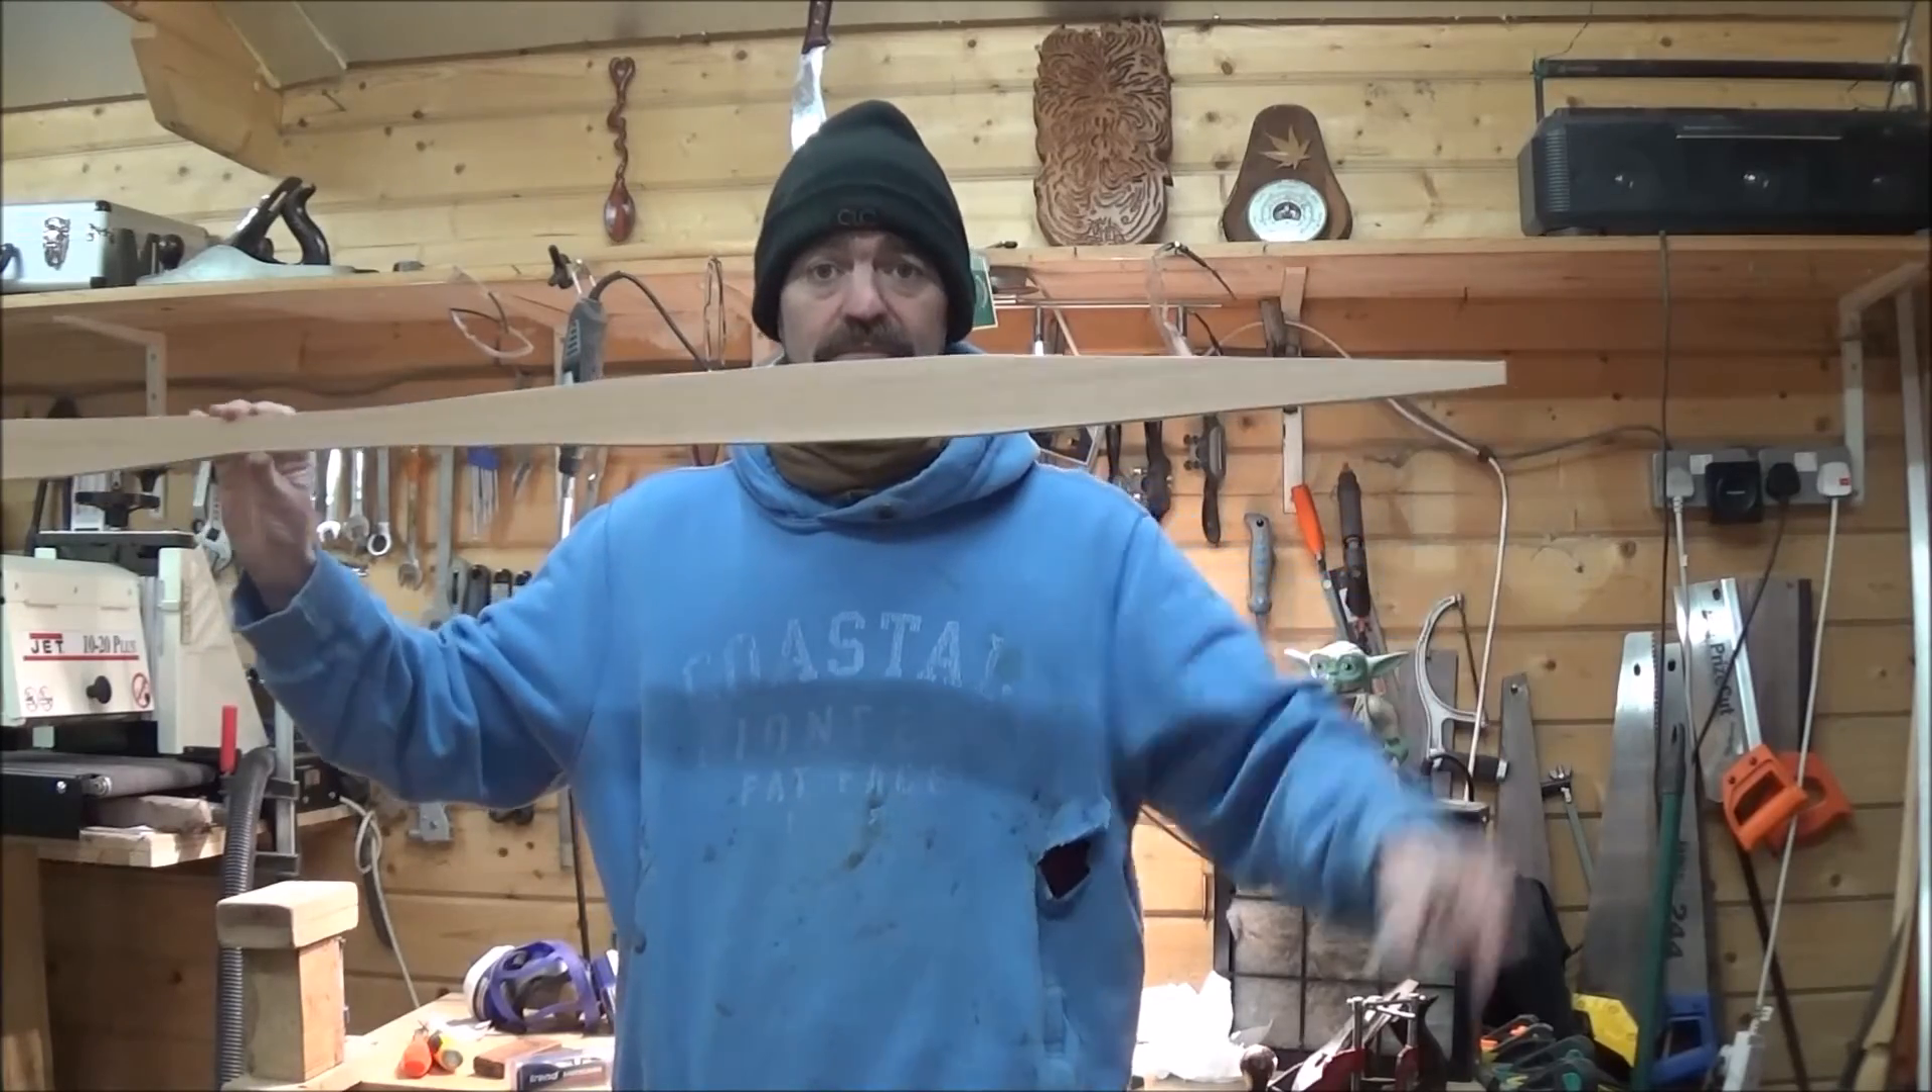I haven't built up a handle yet.